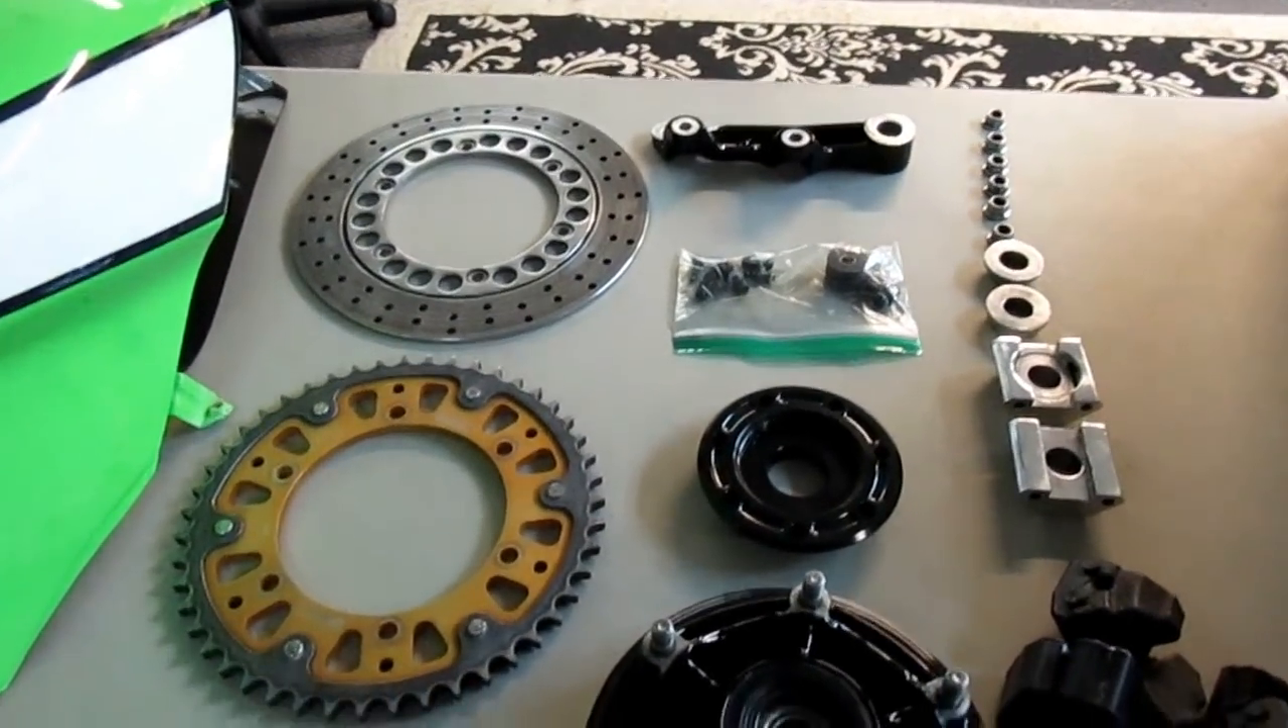Now we still have to finish up Glenn's tank when he has some time available and we've got the little parts of the uh the rear wheel to assemble here.